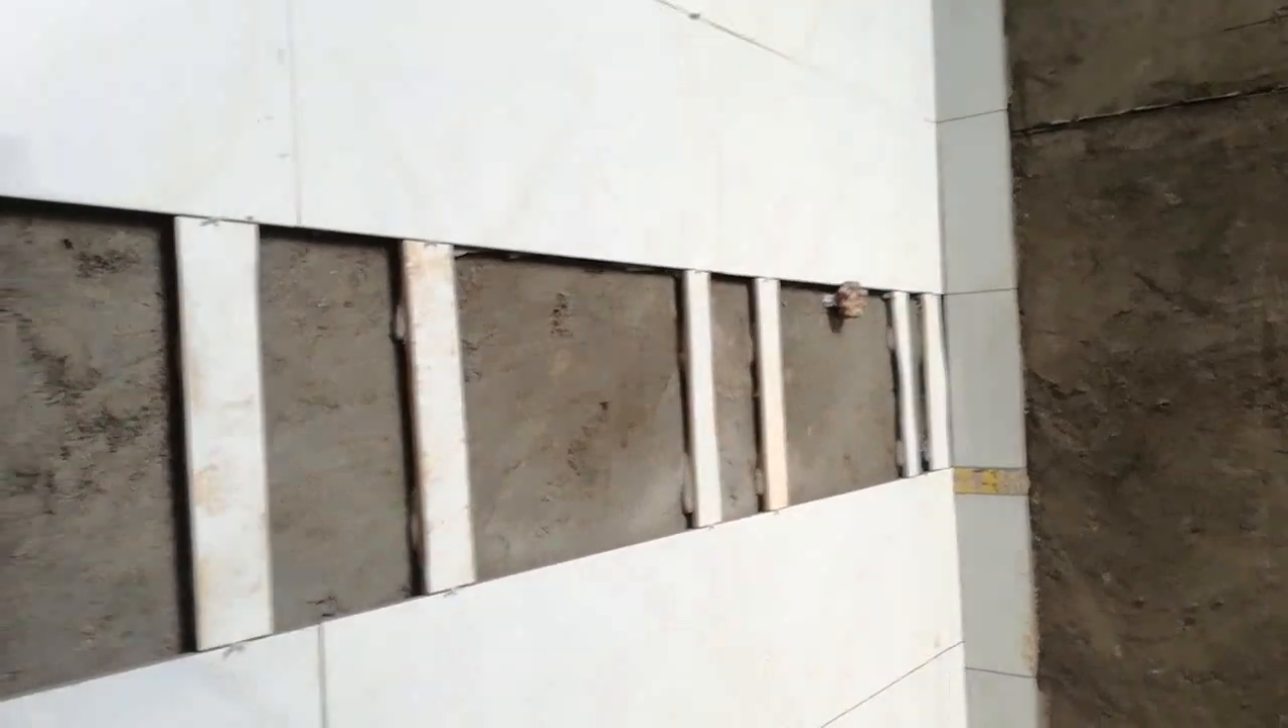یہ جو جگہ خالی نظر آئی ہے یہاں پر بارڈر ٹائل لگائی جائے گی۔